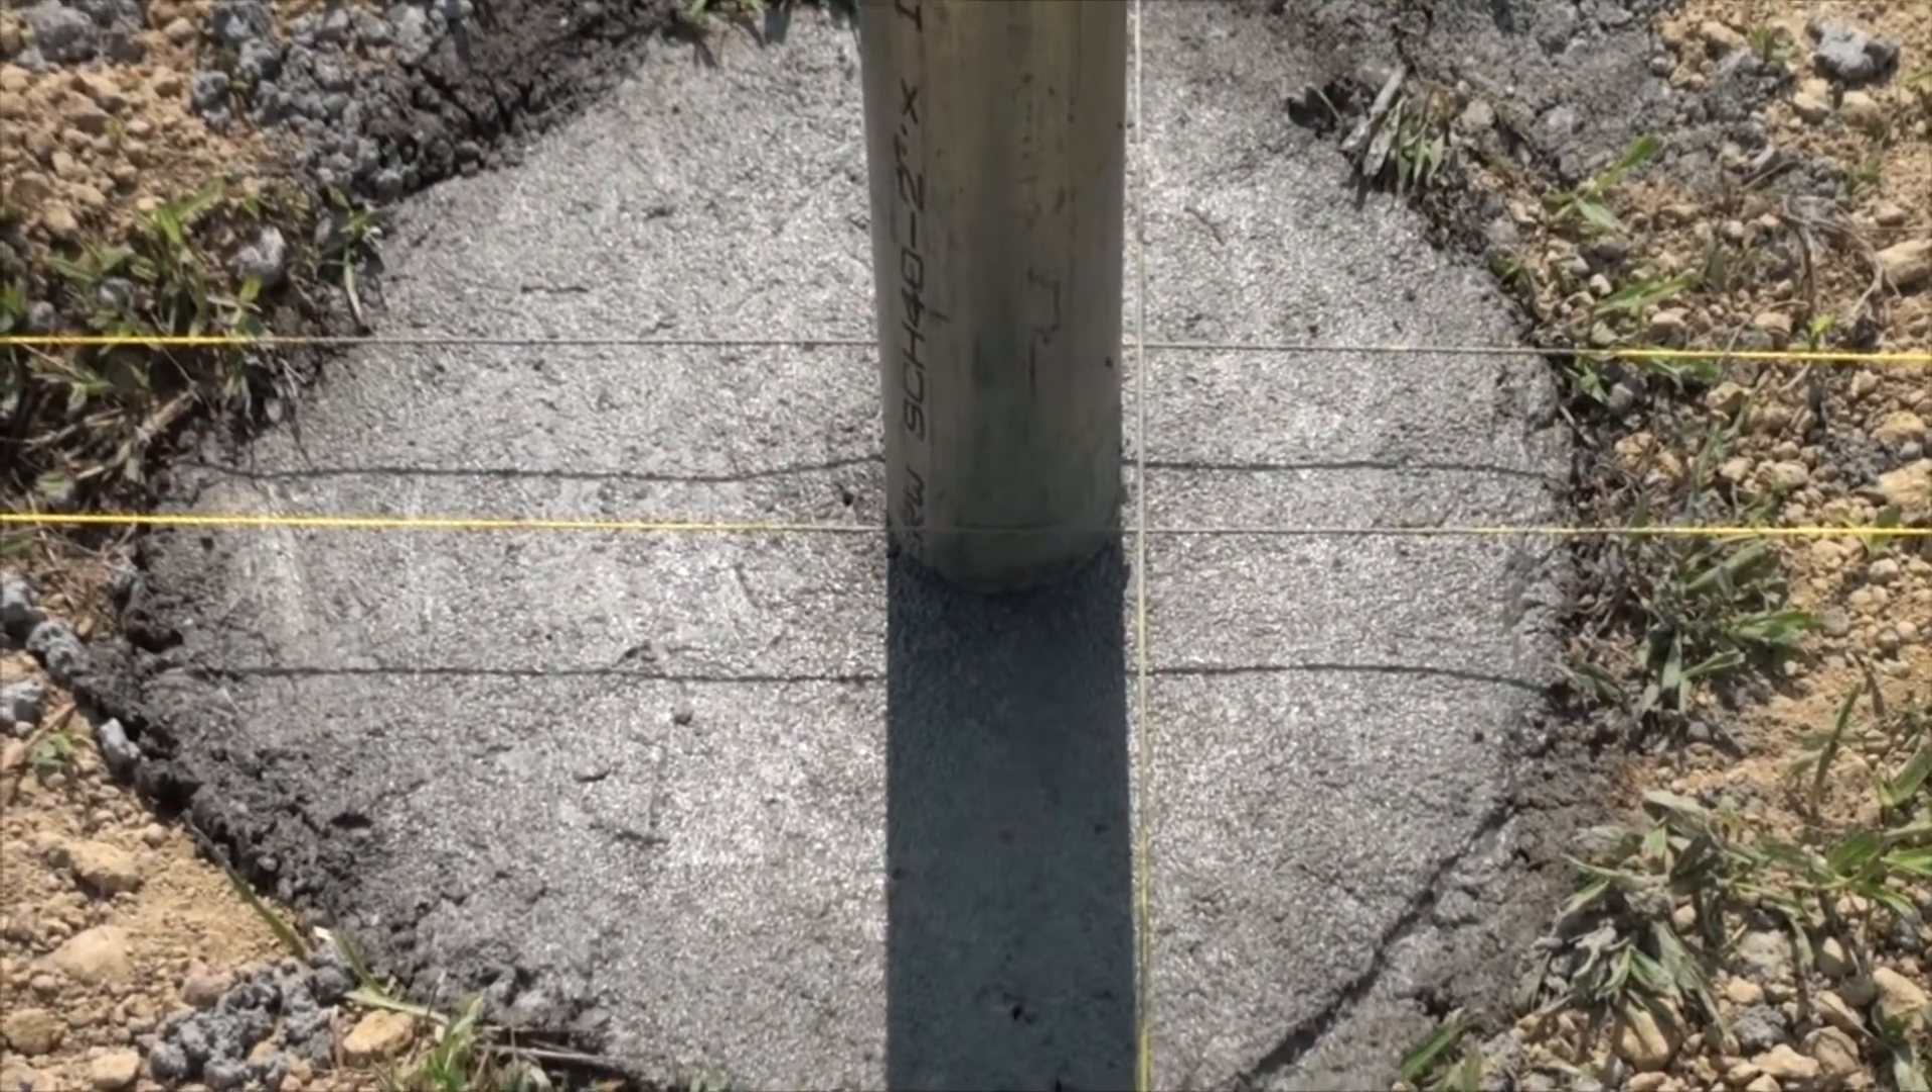So there's the pole in the cement footer.